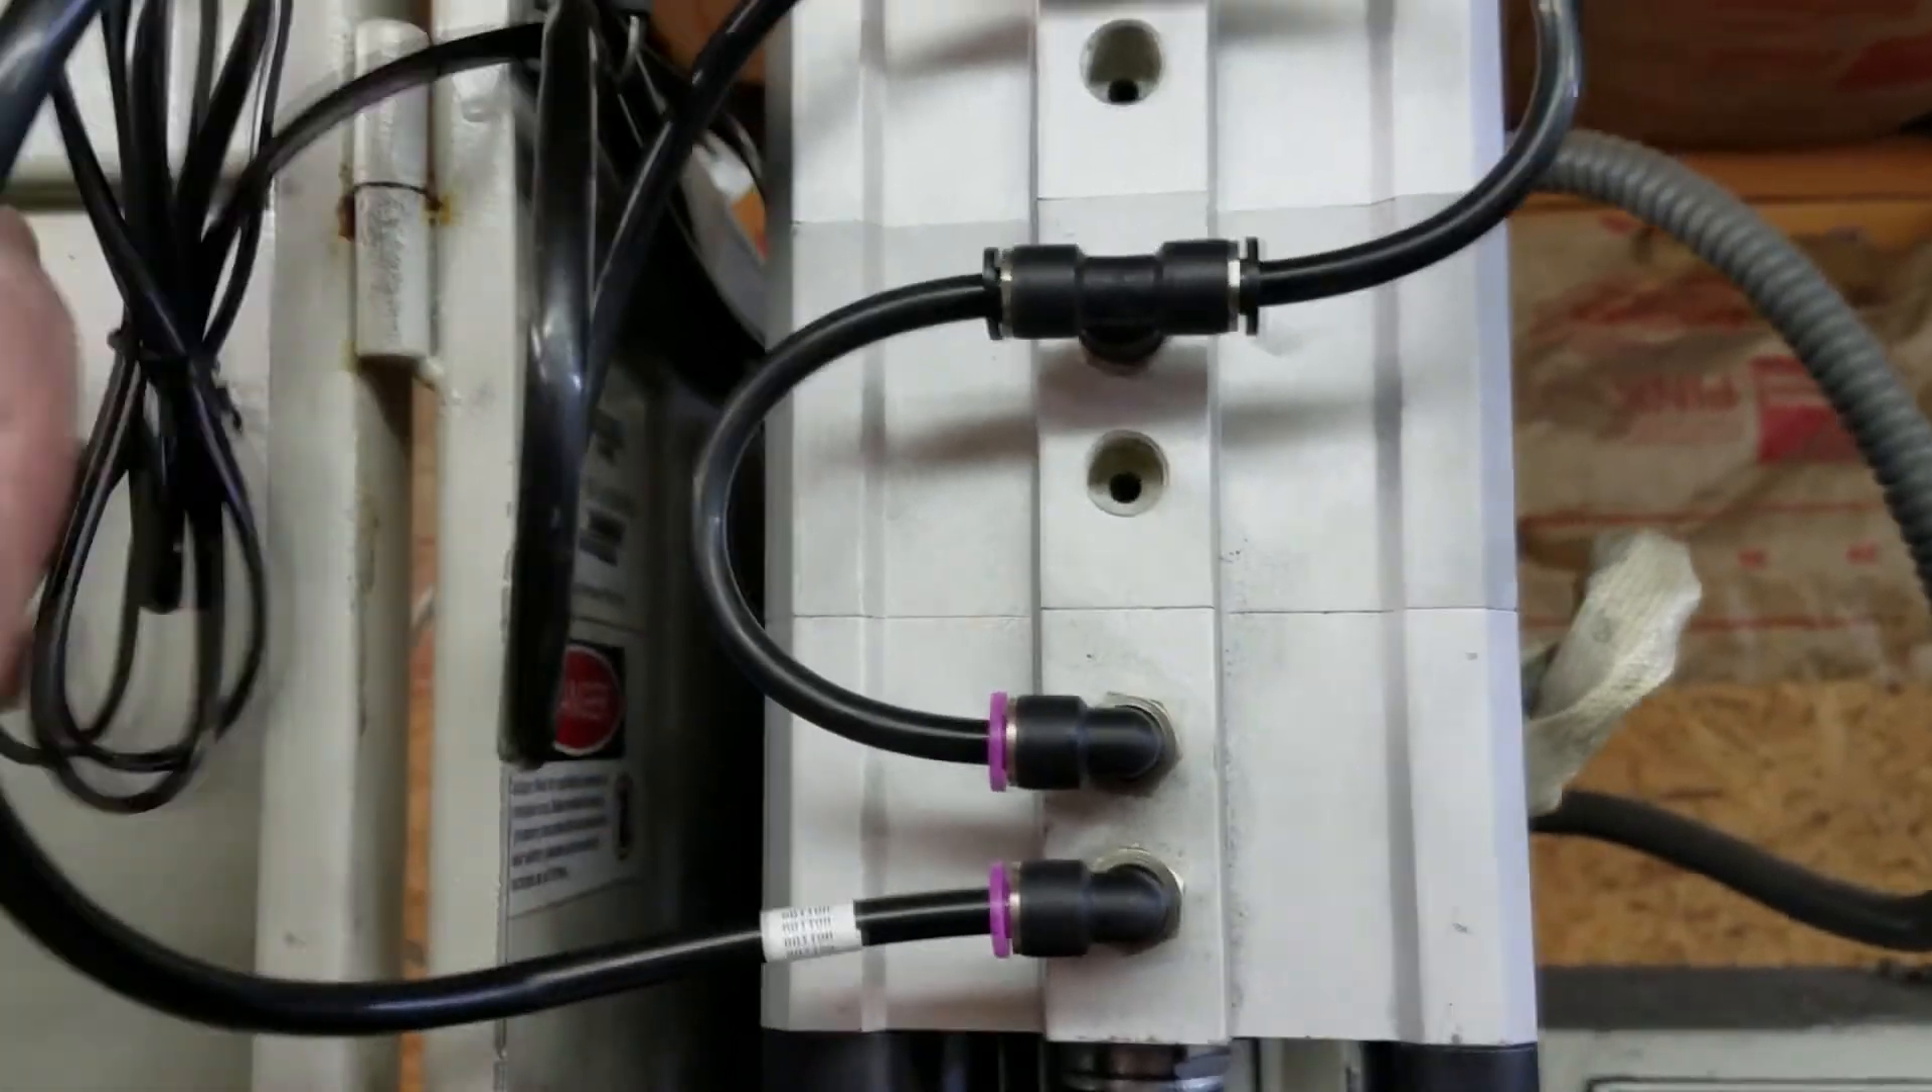So, I went and, uh, hooked up the hoses, the top and the bottom.